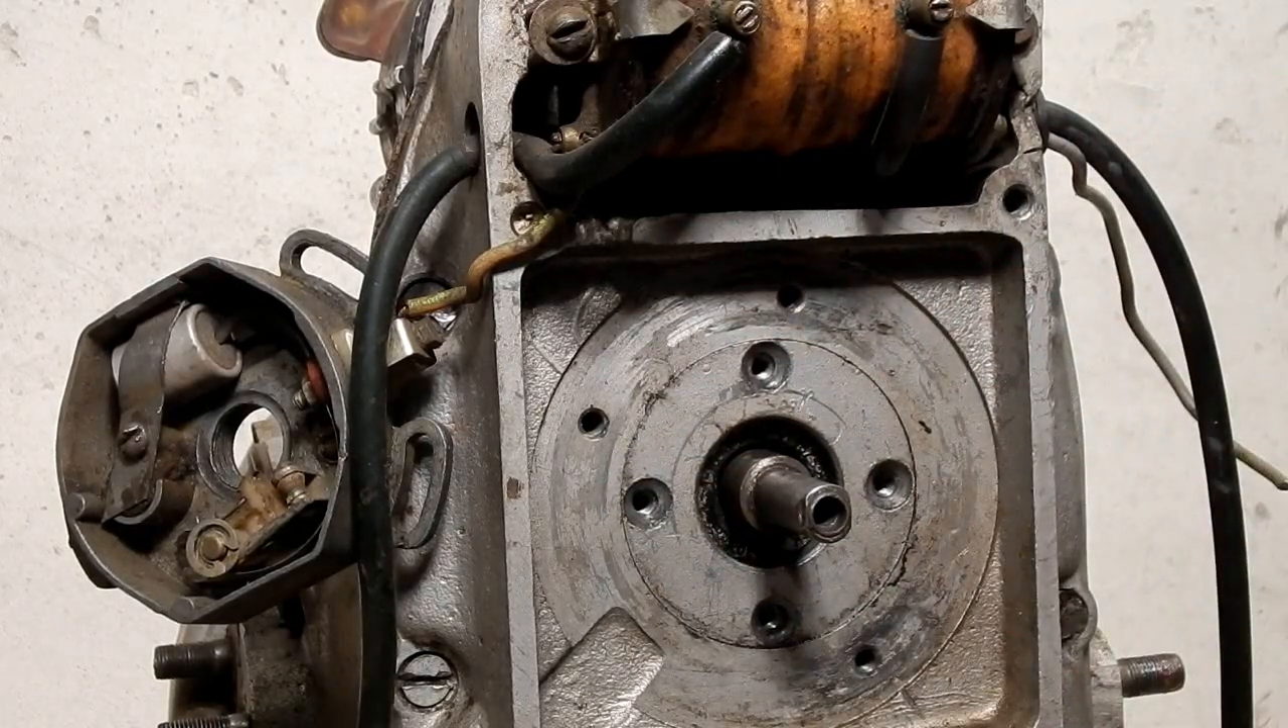You're left looking at the camshaft retaining plate and they'll have screws in them like this flathead screws which I've already removed but there'll be four screws or three screws in here.